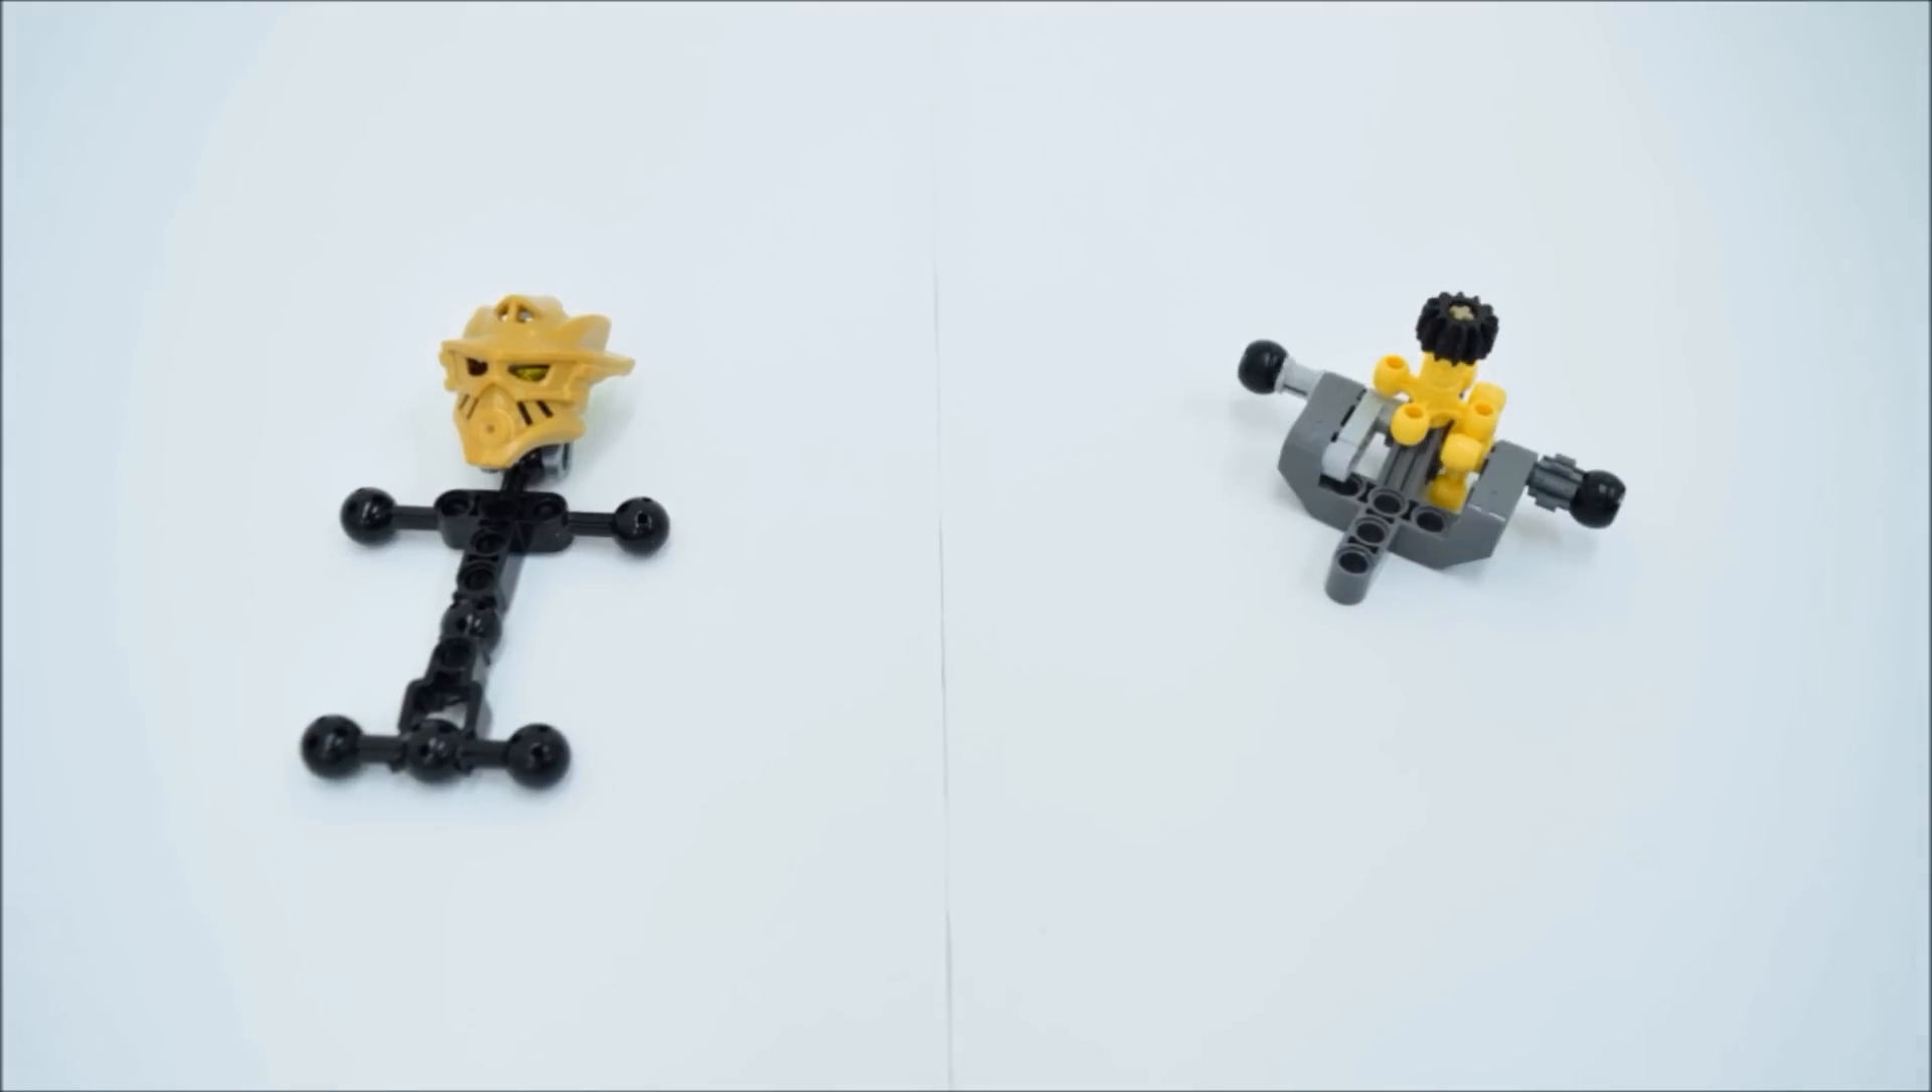Got the yellow gears, black one on top.